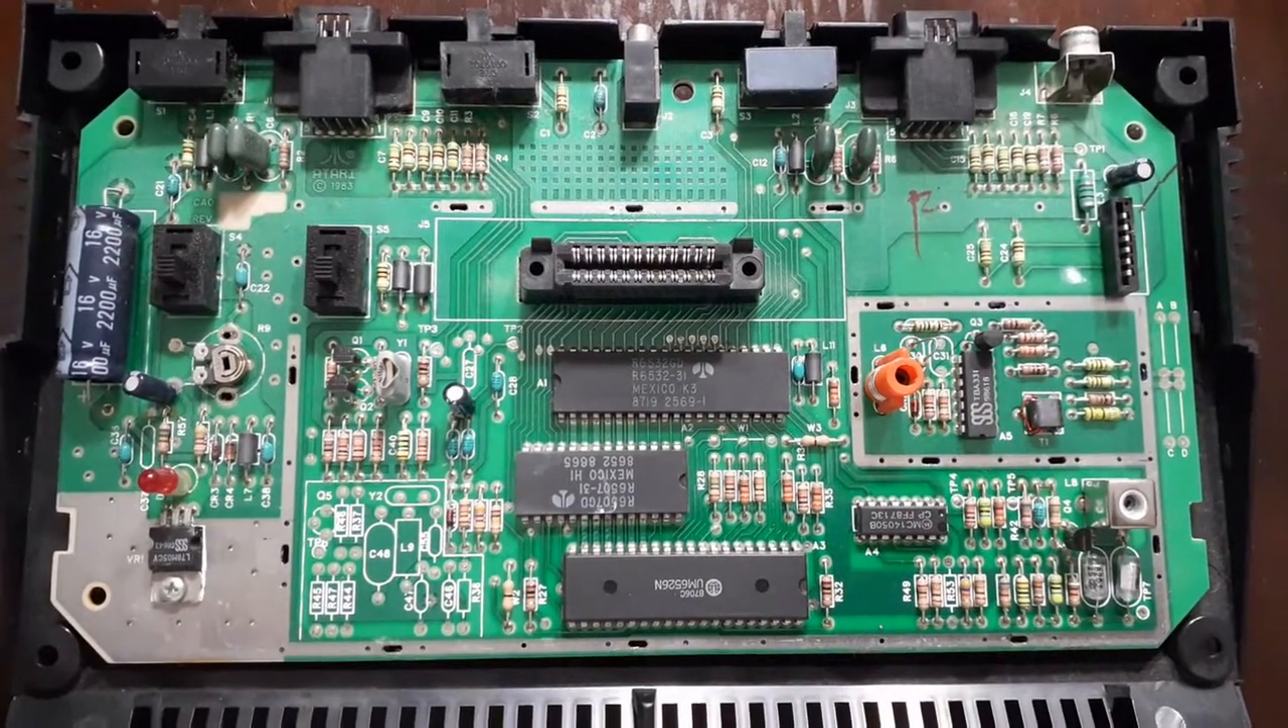Okay, so now you're looking at the 2600 board with the shields removed.